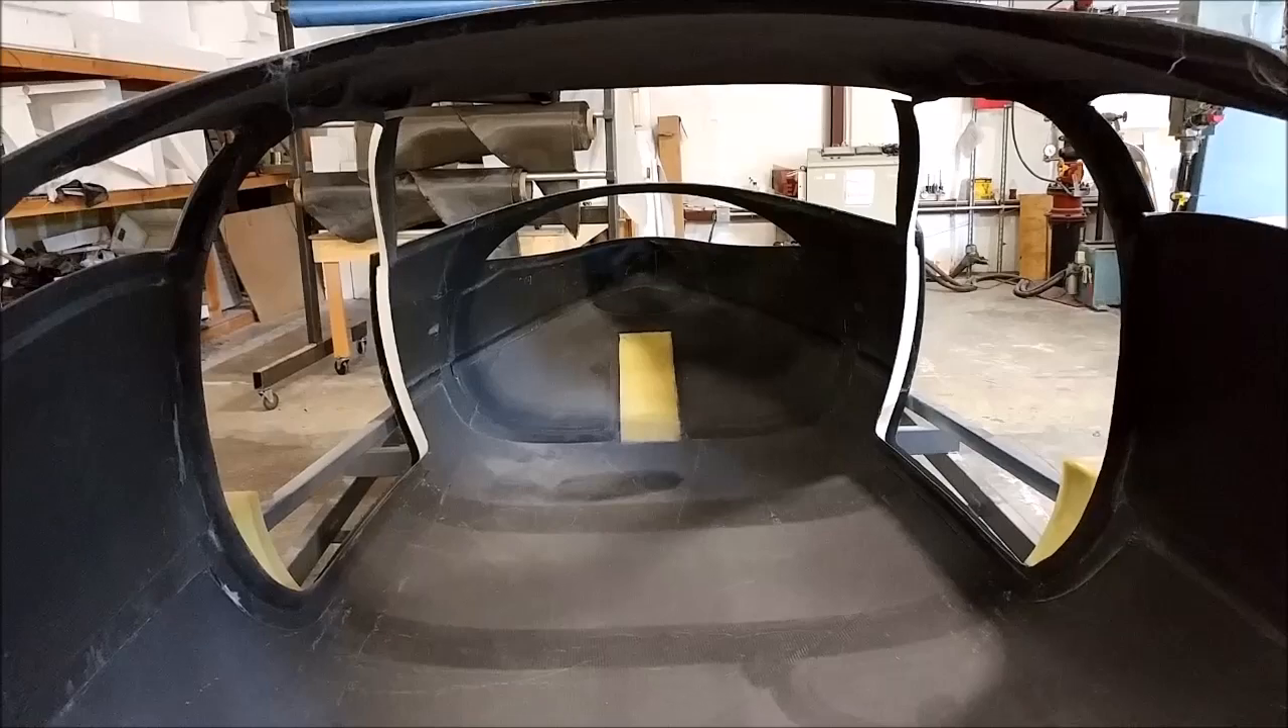Obviously the window is not in there yet.